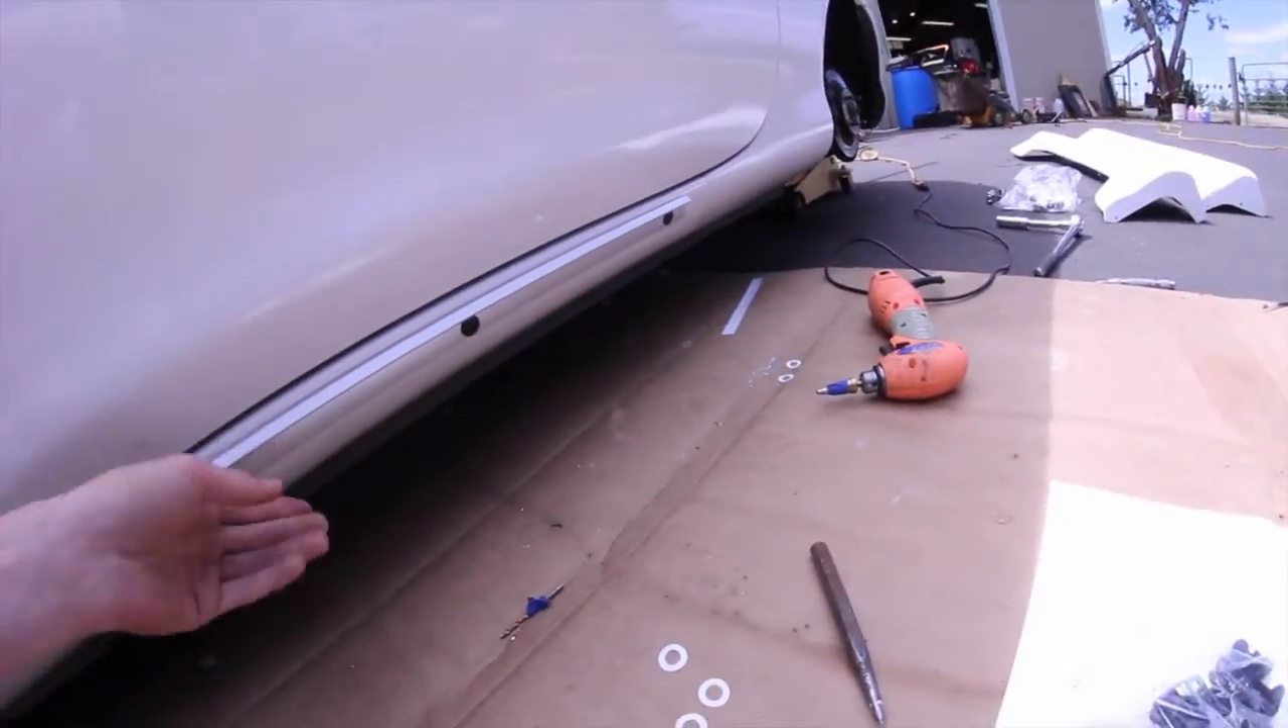Okay, so we've got the rail on.